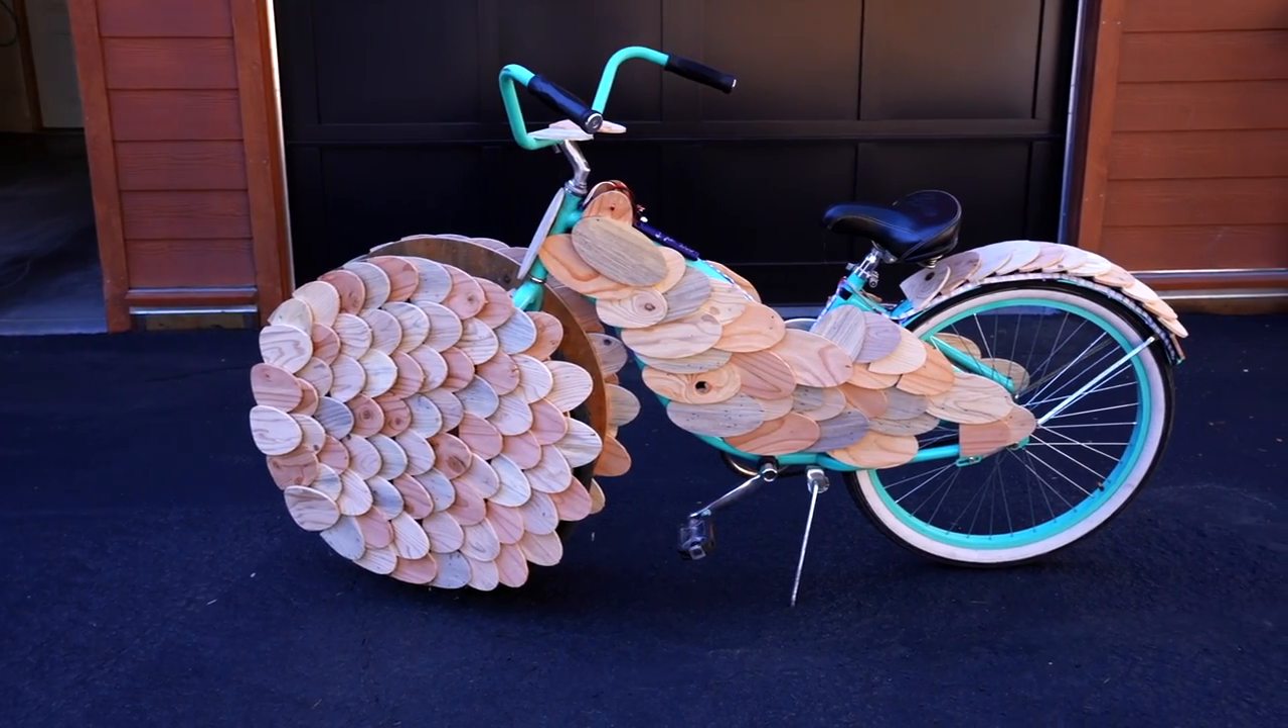I ended up having quite a few scales left over, and so I just found some creative placements for some of the extras, like along the back fender.